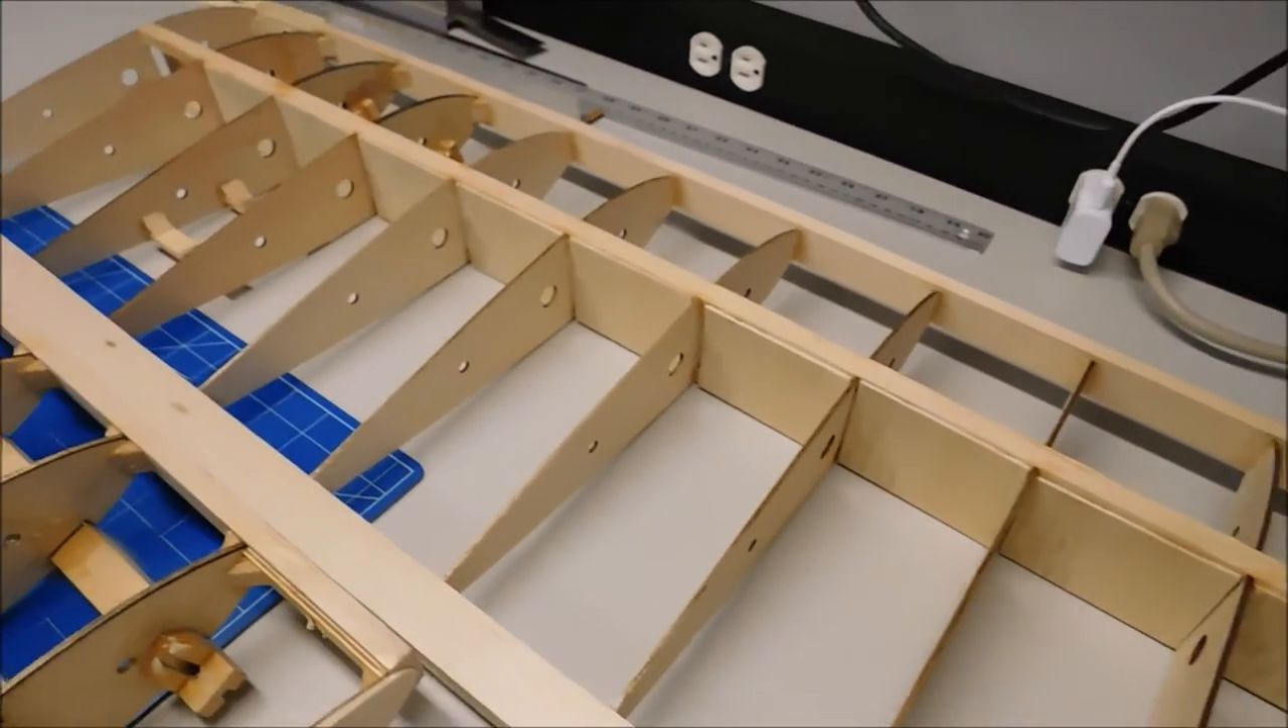So I still have to do all the front sheeting, leading edge sheeting, center sheeting.